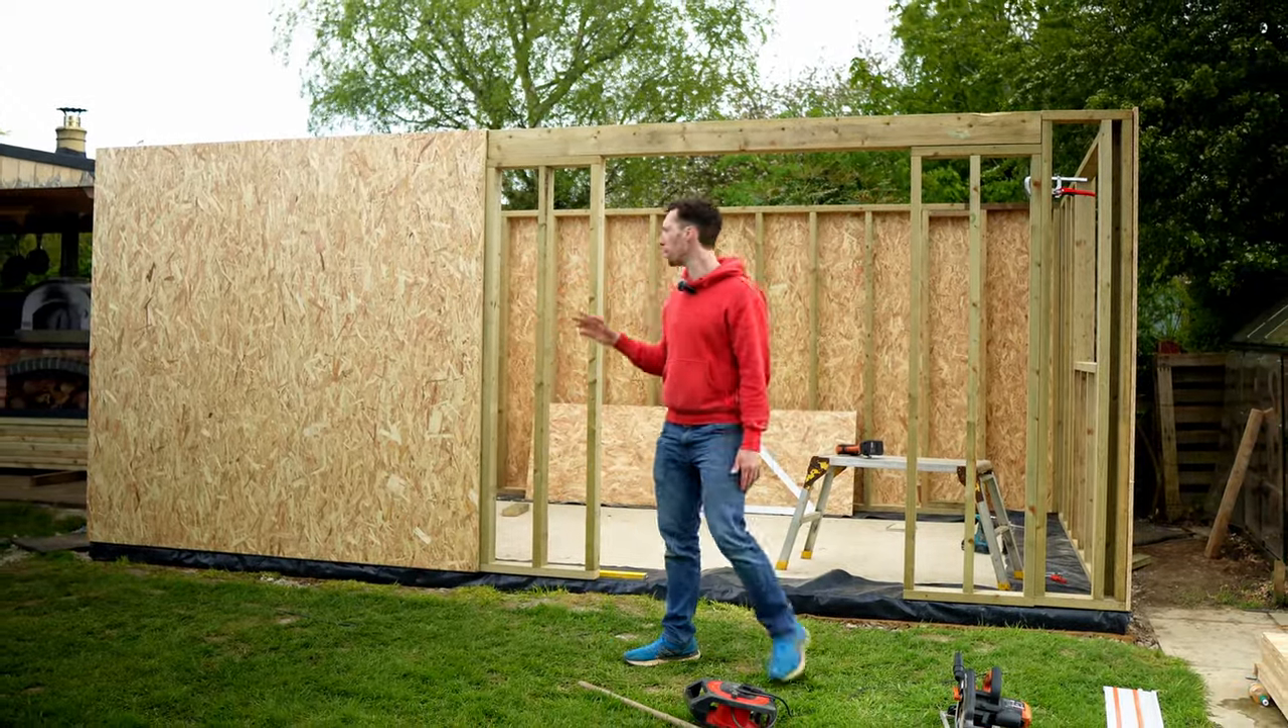We have got most of the walls and framing done in the six hours that we allotted today.